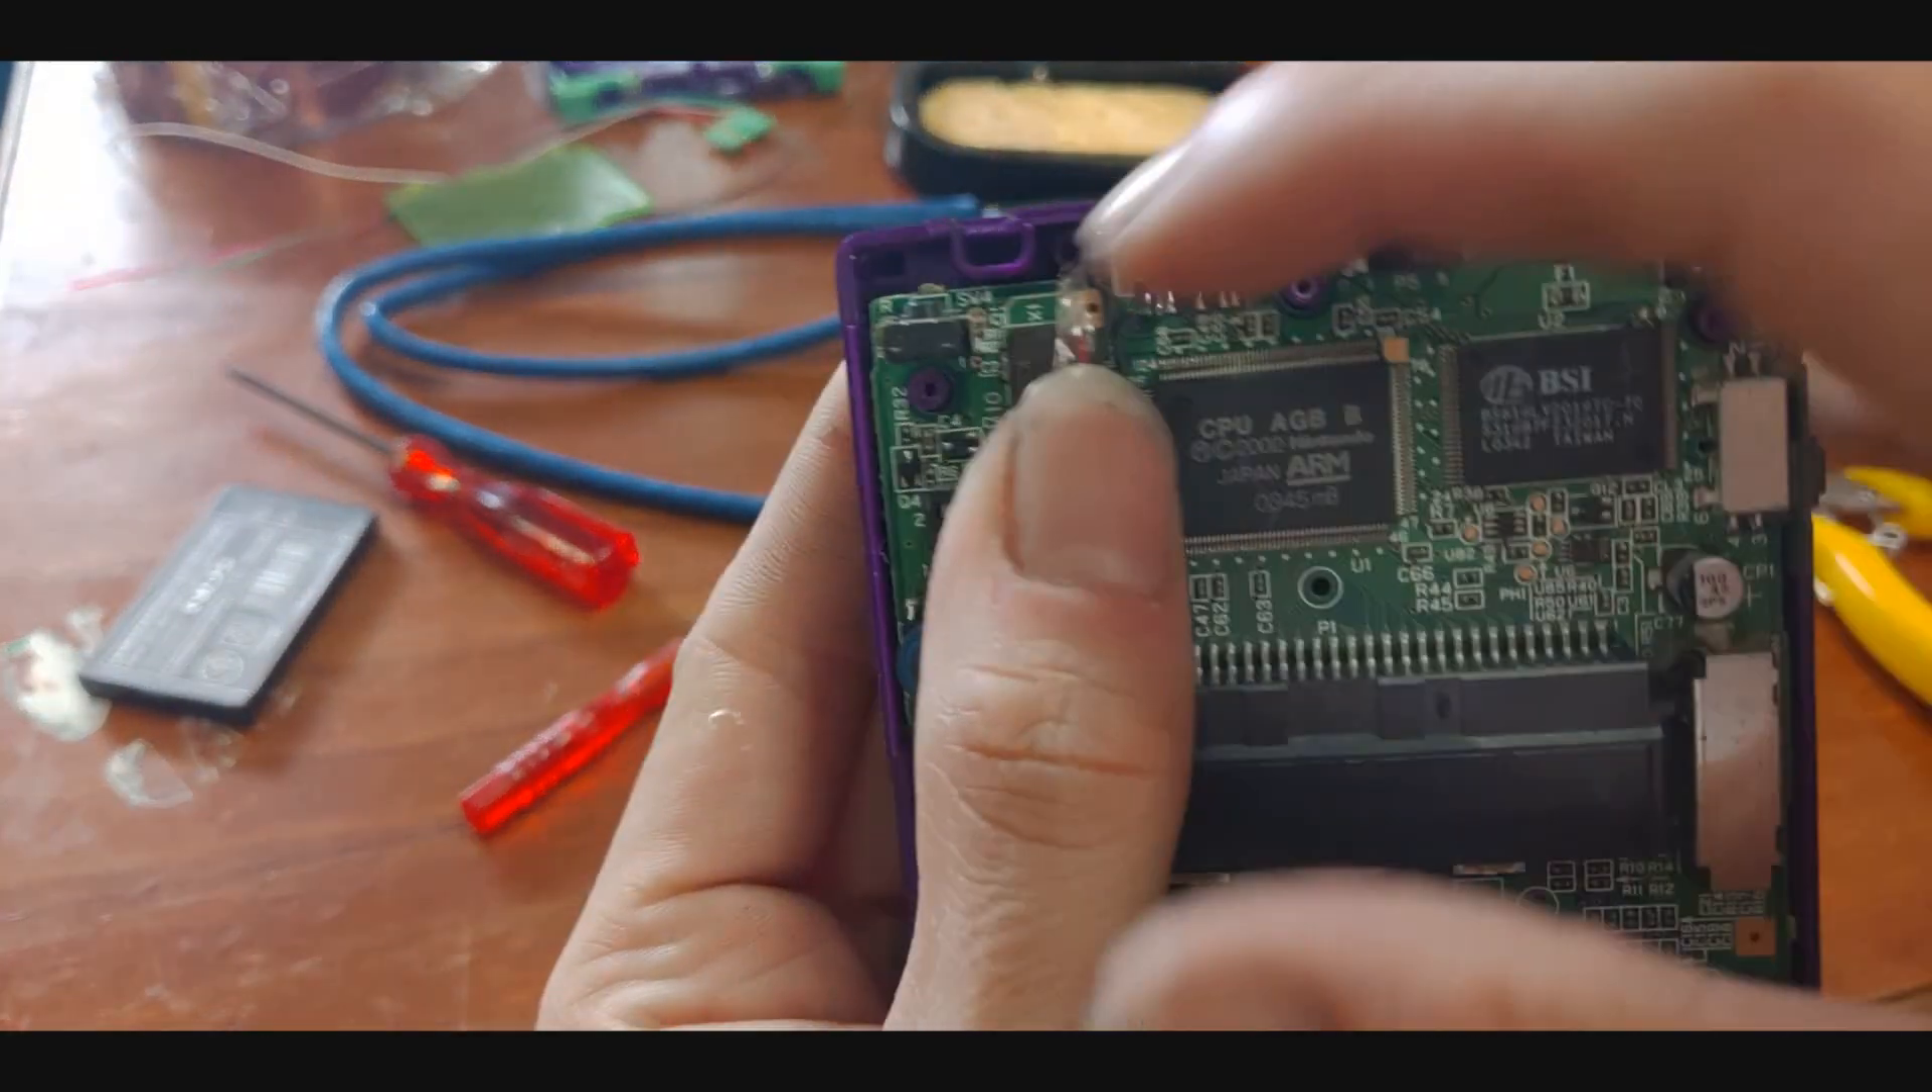Okay so we got the back shell off.